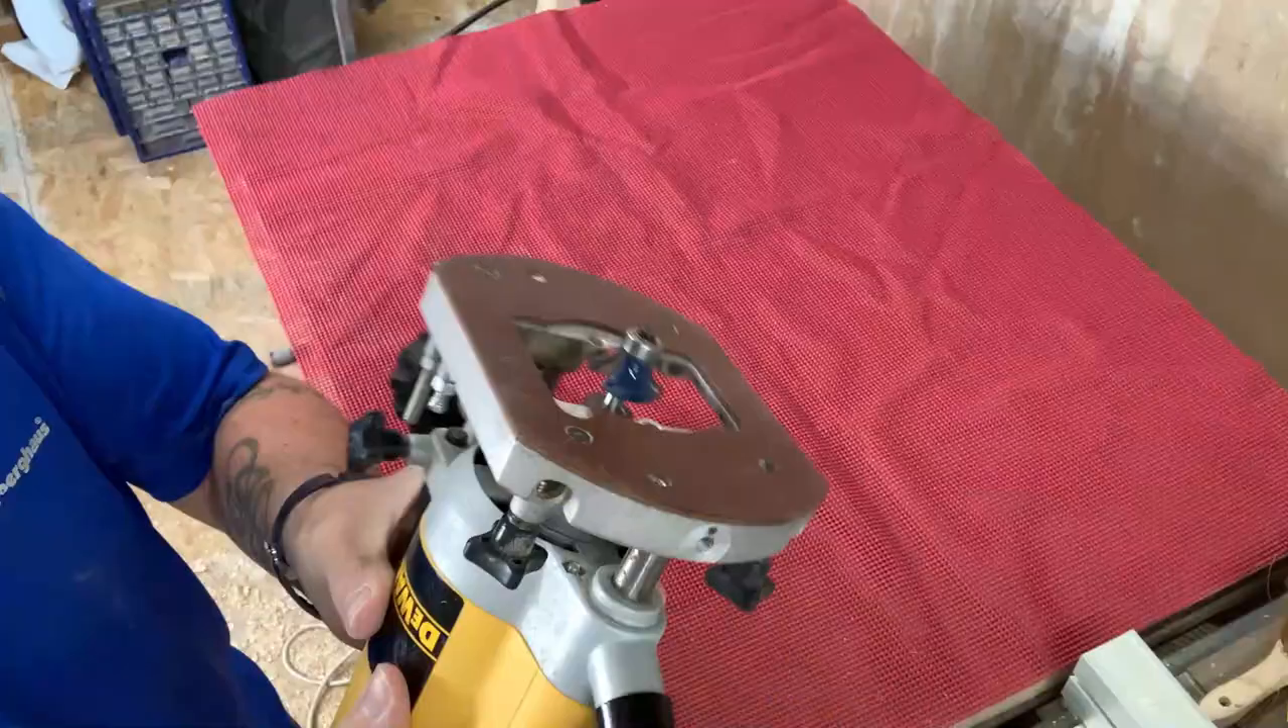Okay so I've just set up a little quarter round router bit in the router.